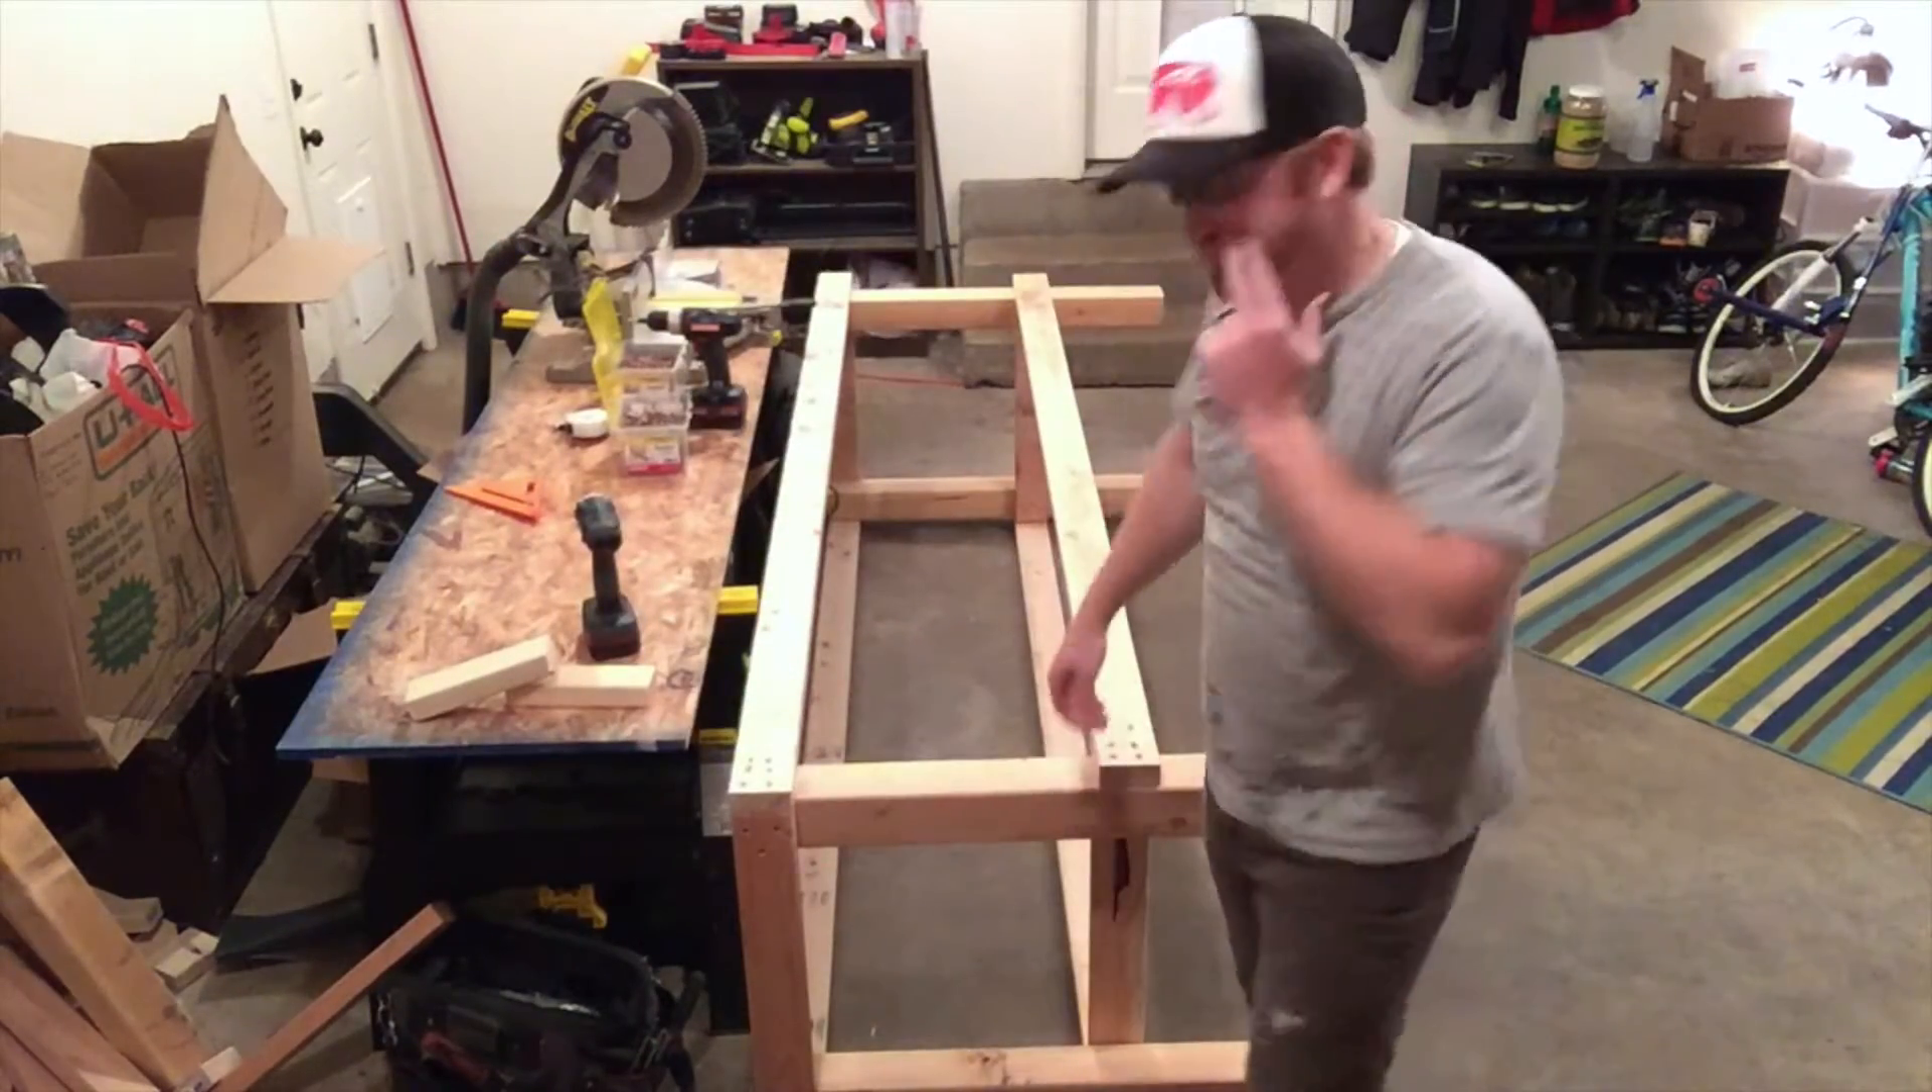Now we got all the supports on.